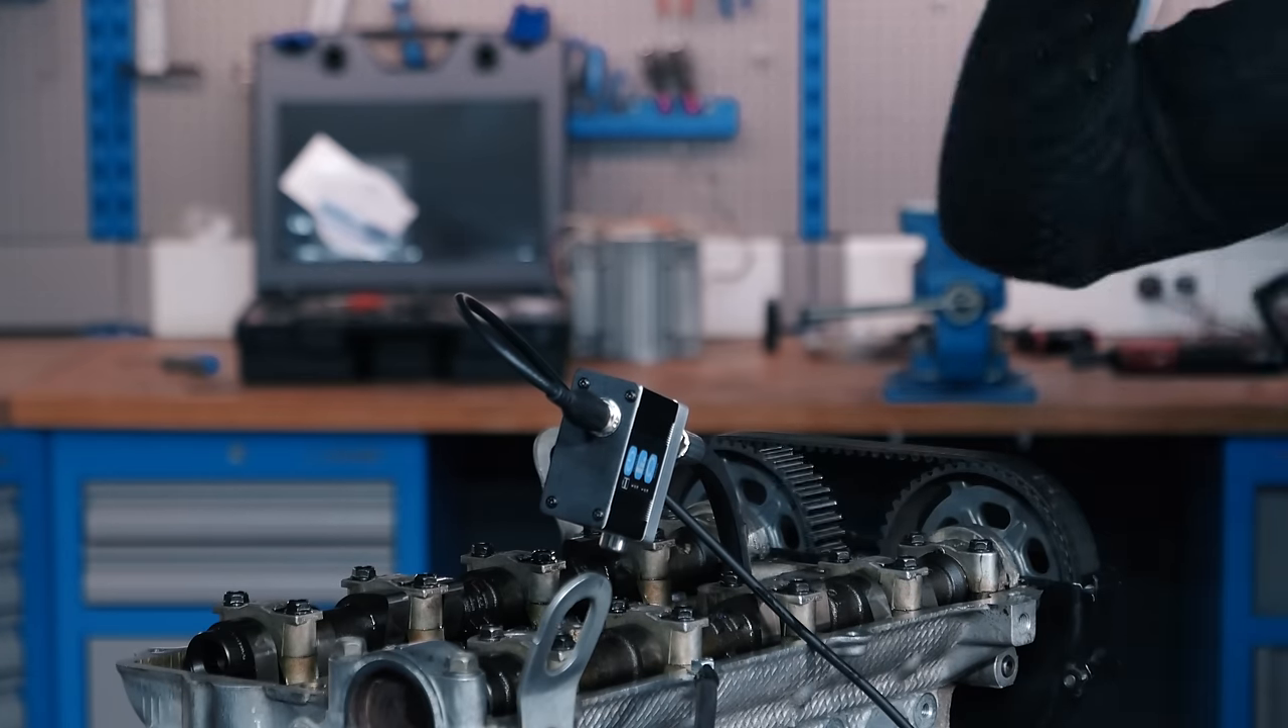It should have the cam cover on this engine. I haven't put it on because we haven't talked about the cam cover yet.